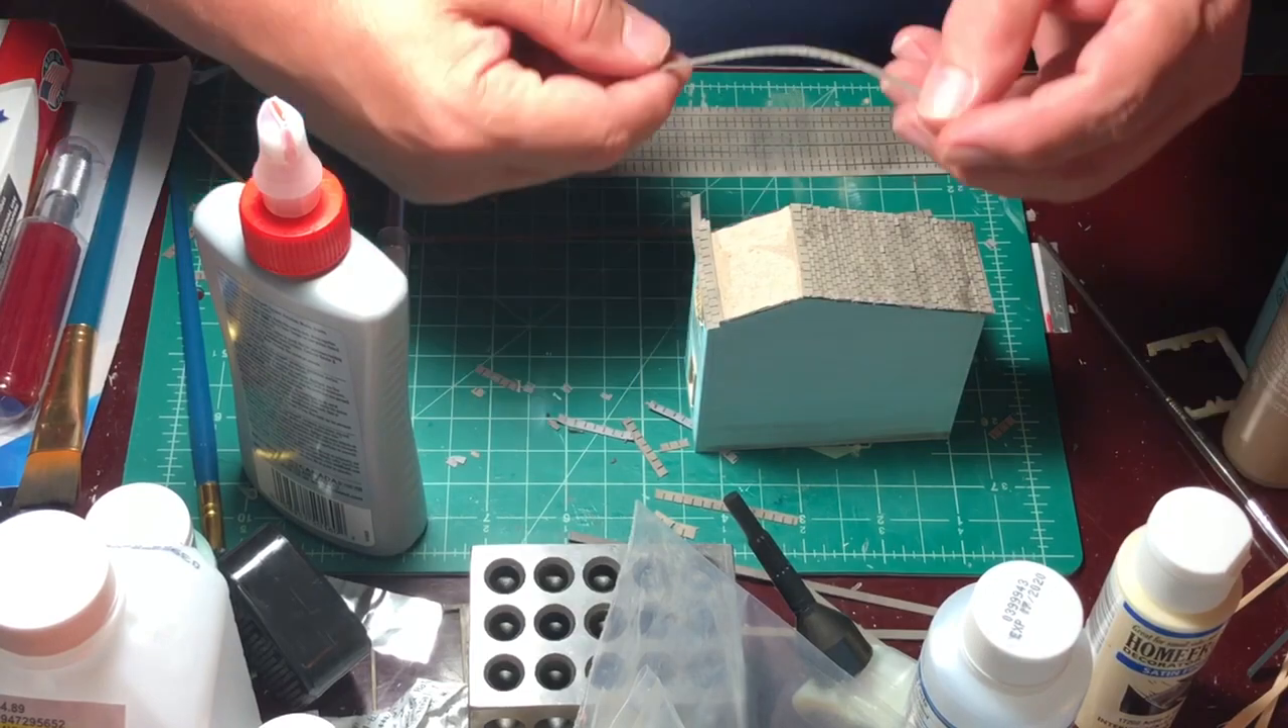Okay, so as you can see, I've already started laying down some shingles already.